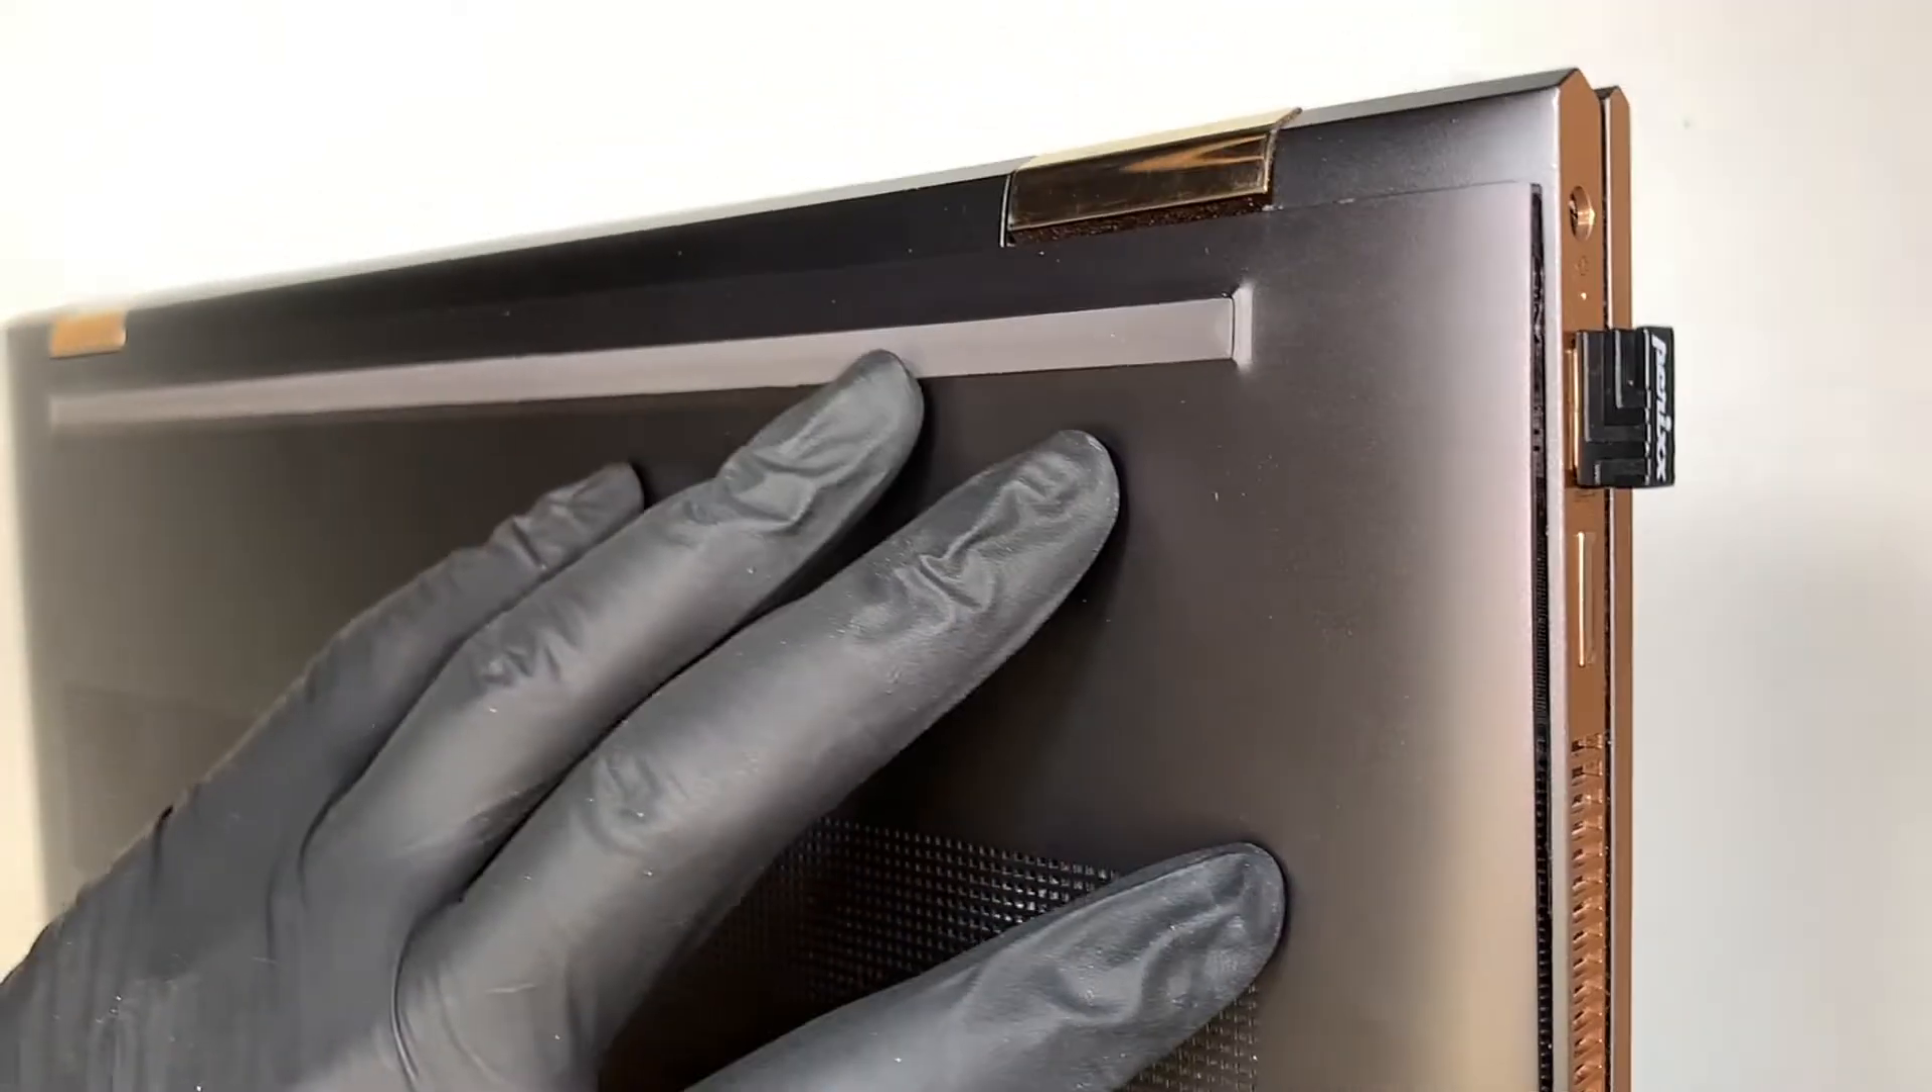What happened is that if you take a look at on the side here the back cover it is separating from the laptop.